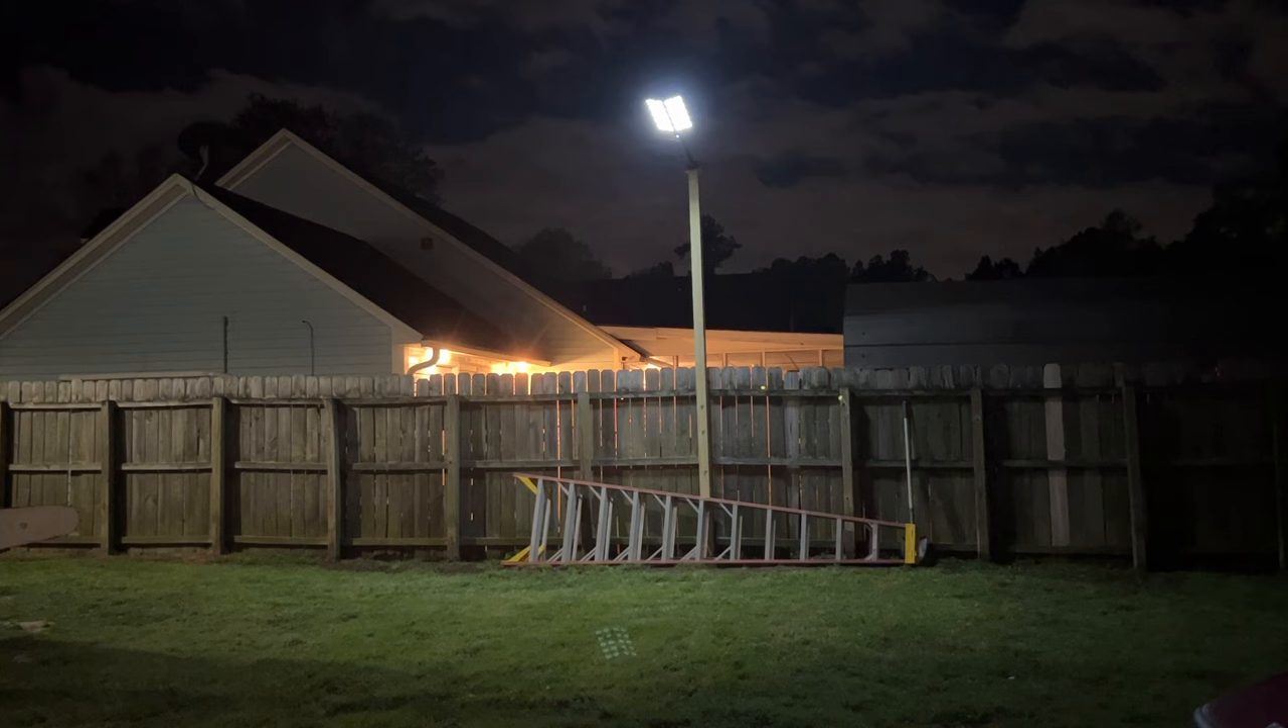There's the light it is installed in the backyard there.